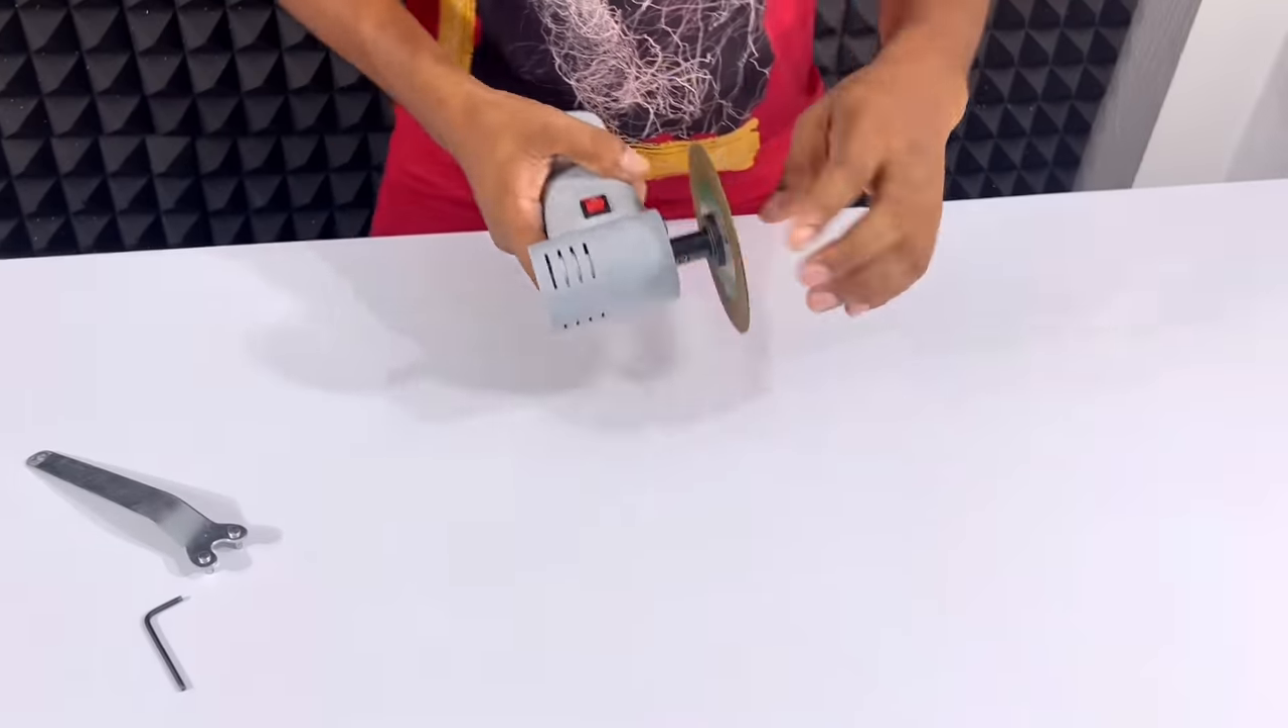तो यहाँ पर मैं cutting wheel लगा लिया।